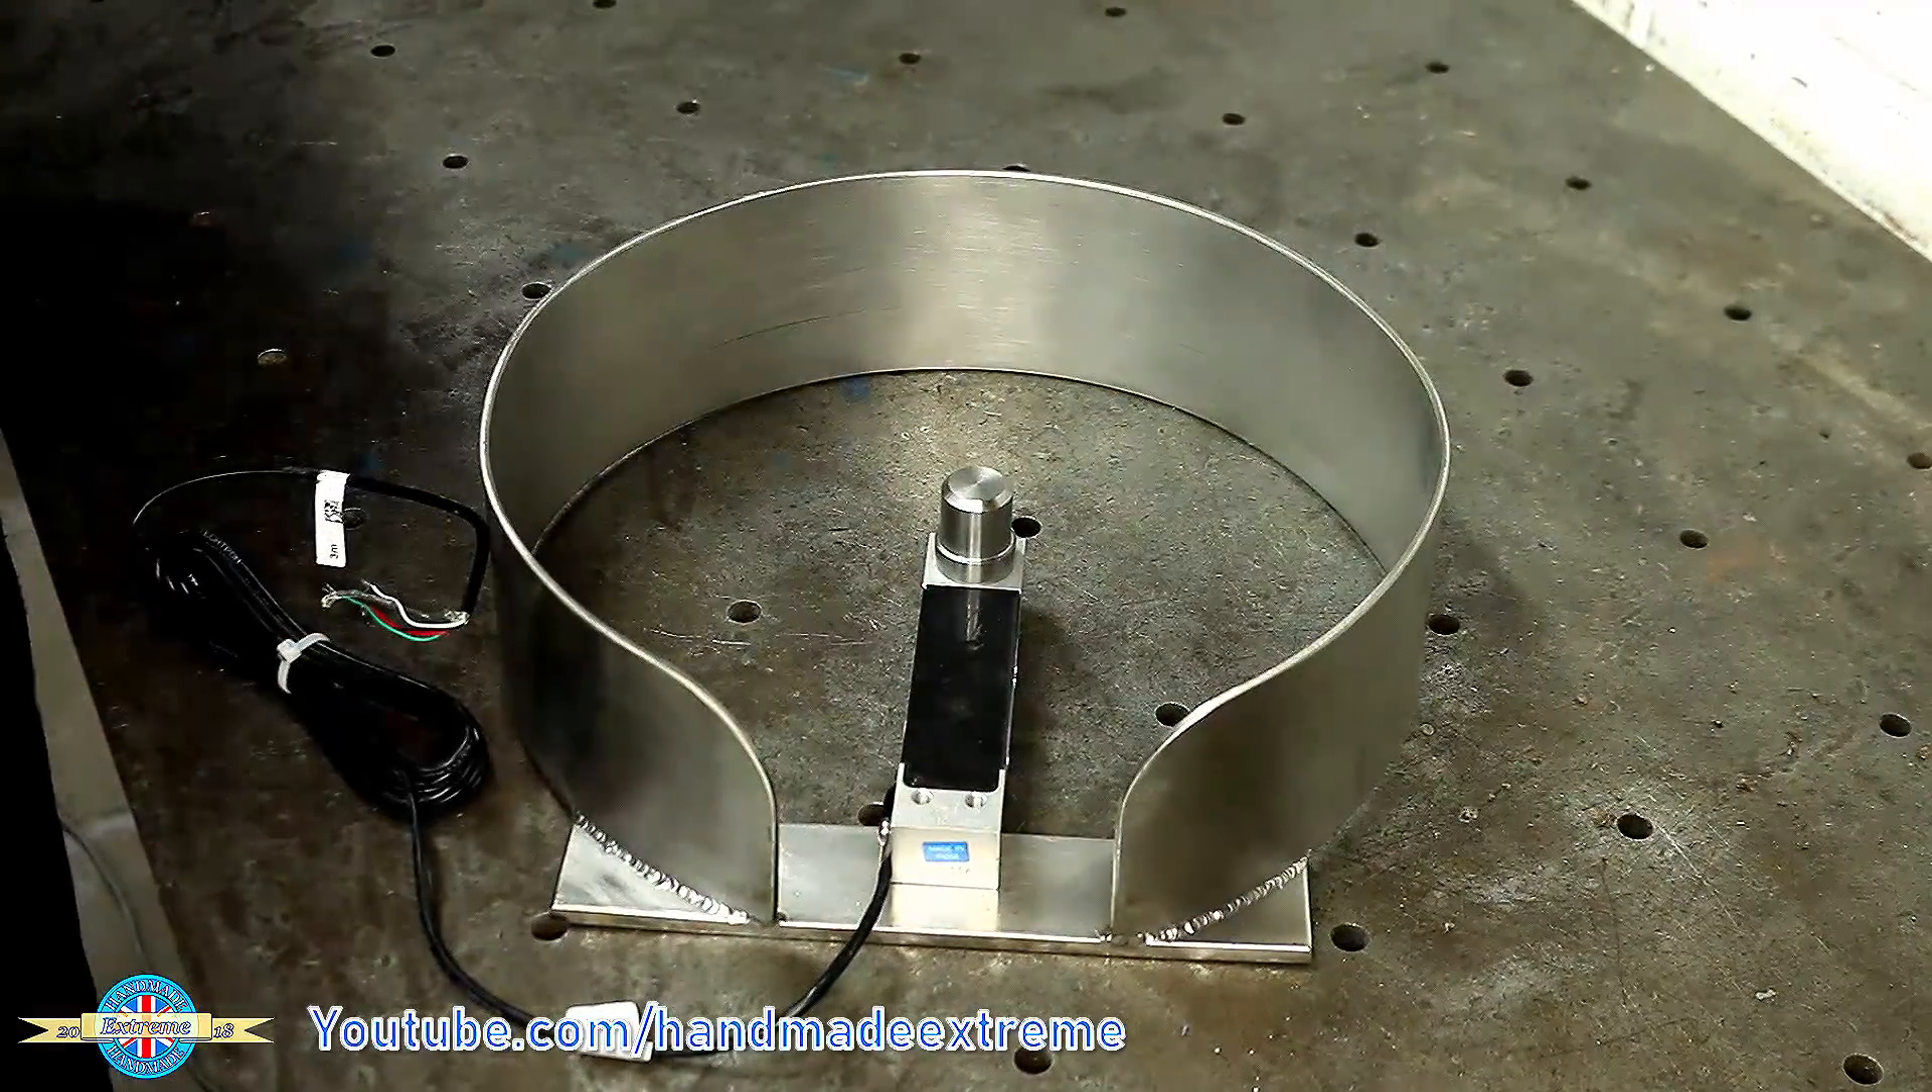The load cell fits in like that.